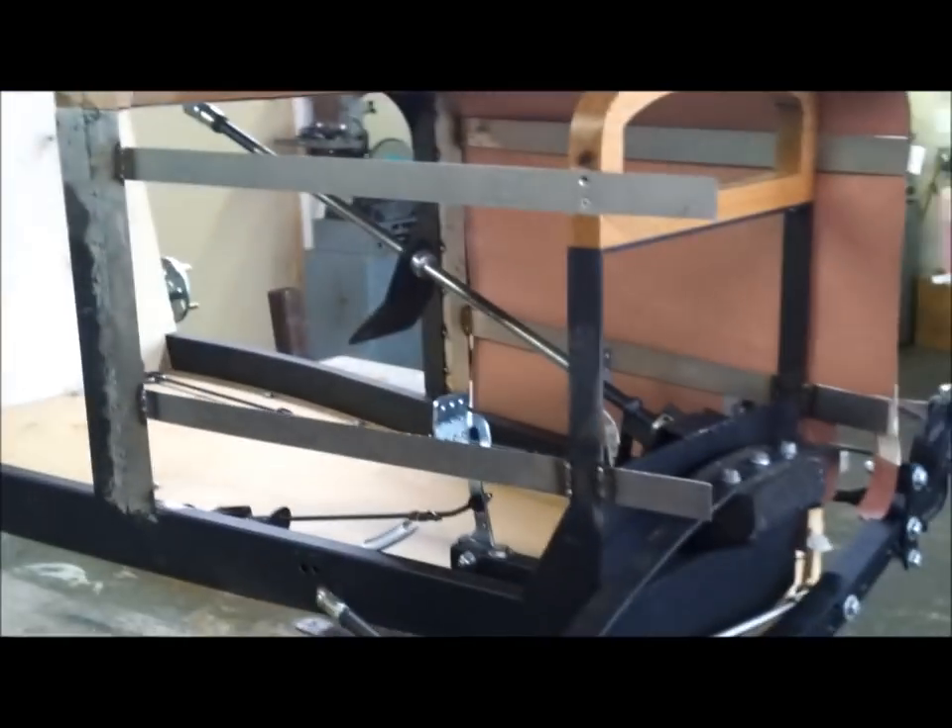You can see where I've welded on some strips.